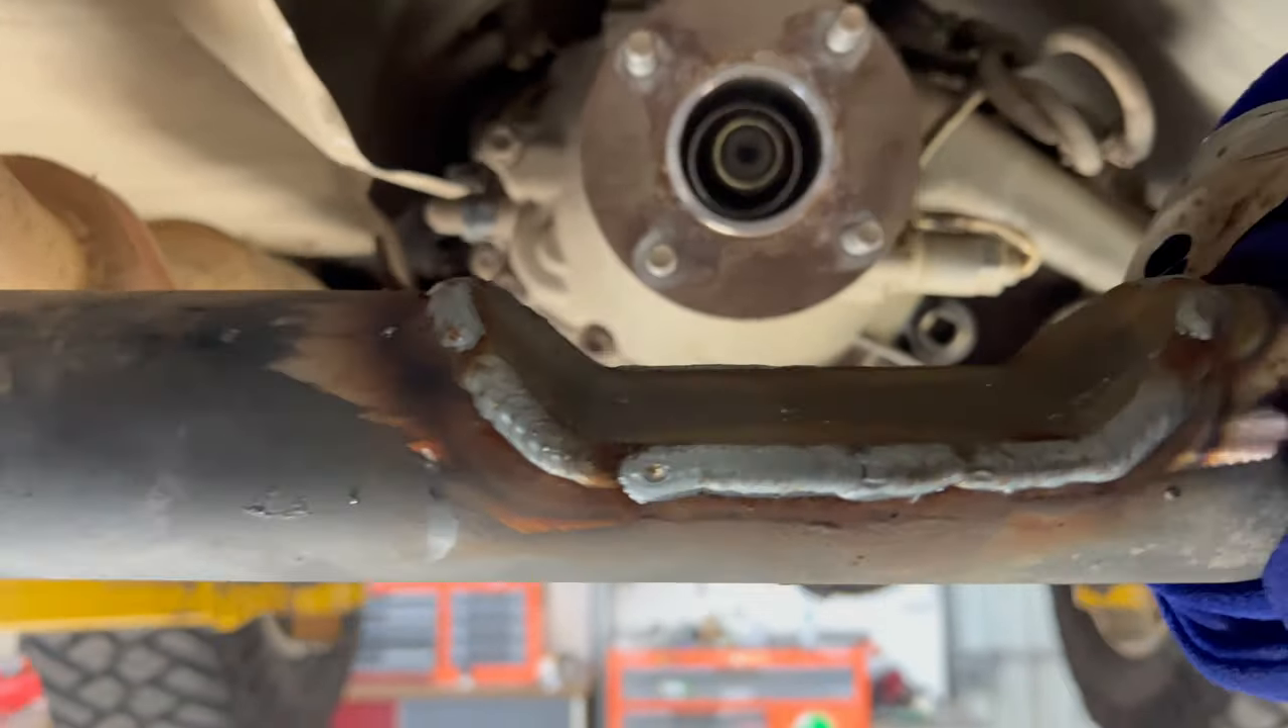The notch has been fully welded now.